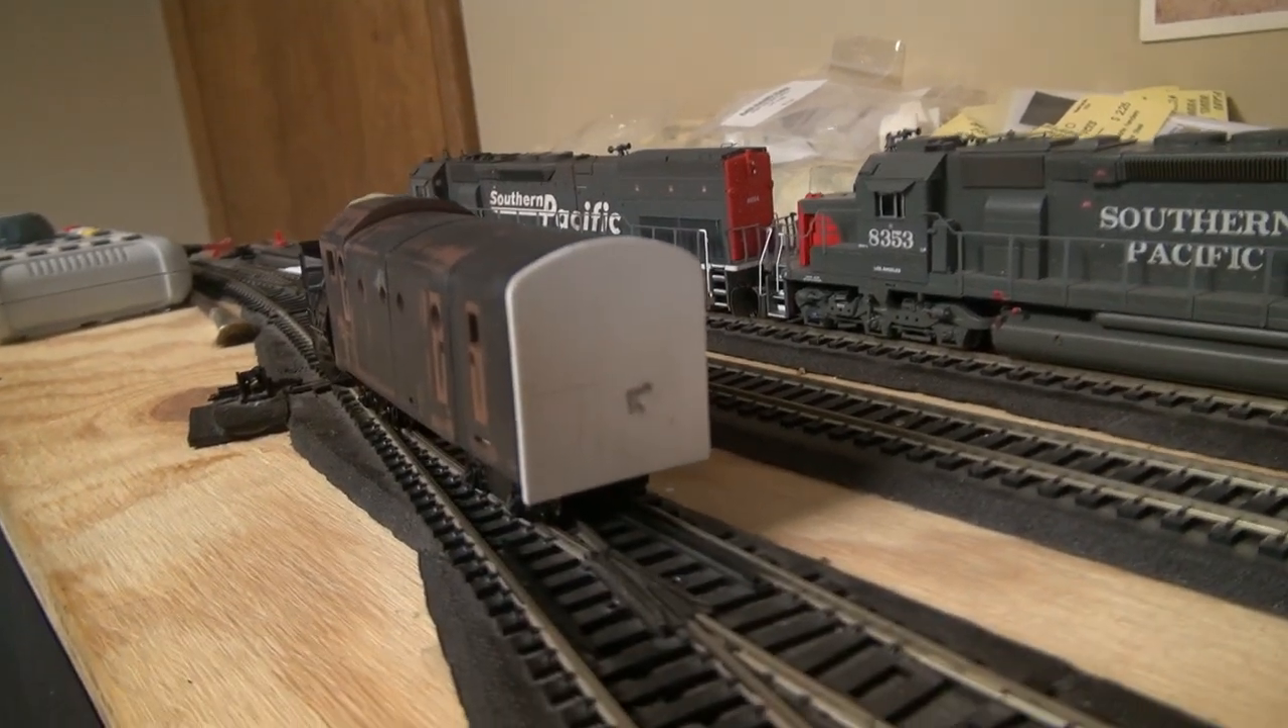The back piece you can see here it's uh... got a piece of styrene that I fit onto the back of it.